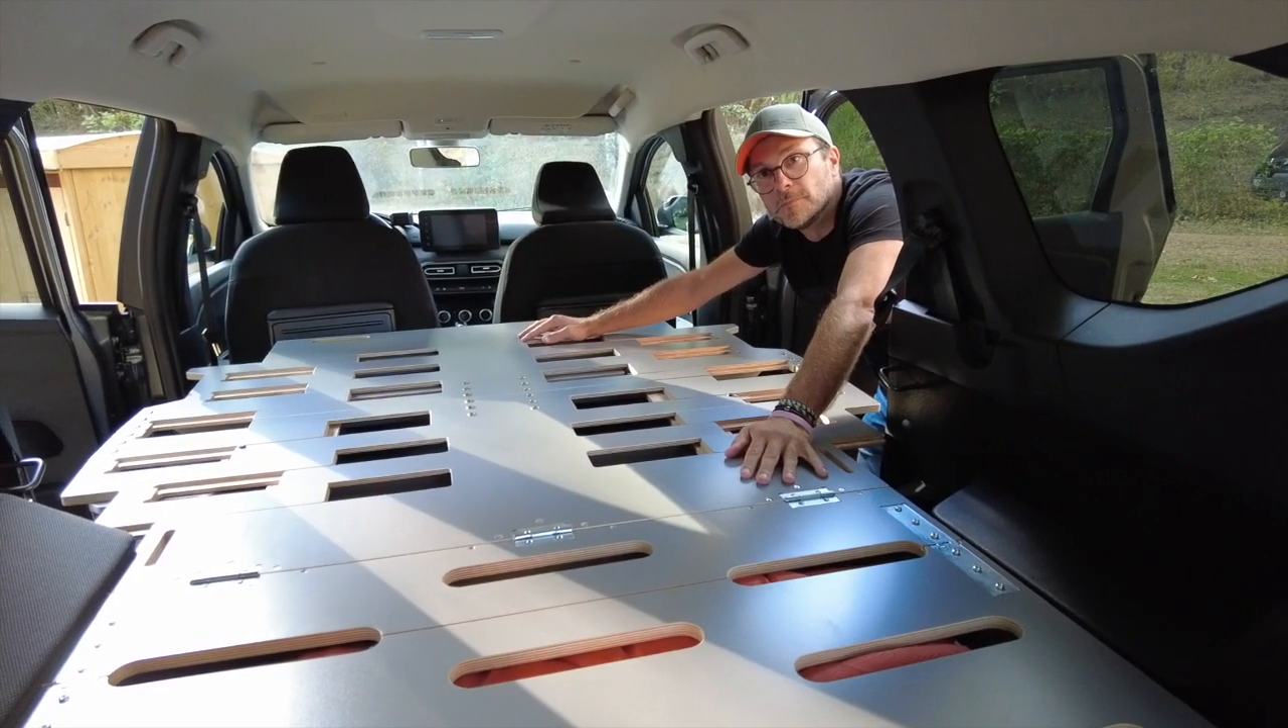Là j'ai mon sommier qui est placé j'ai plus qu'à mettre le matelas.